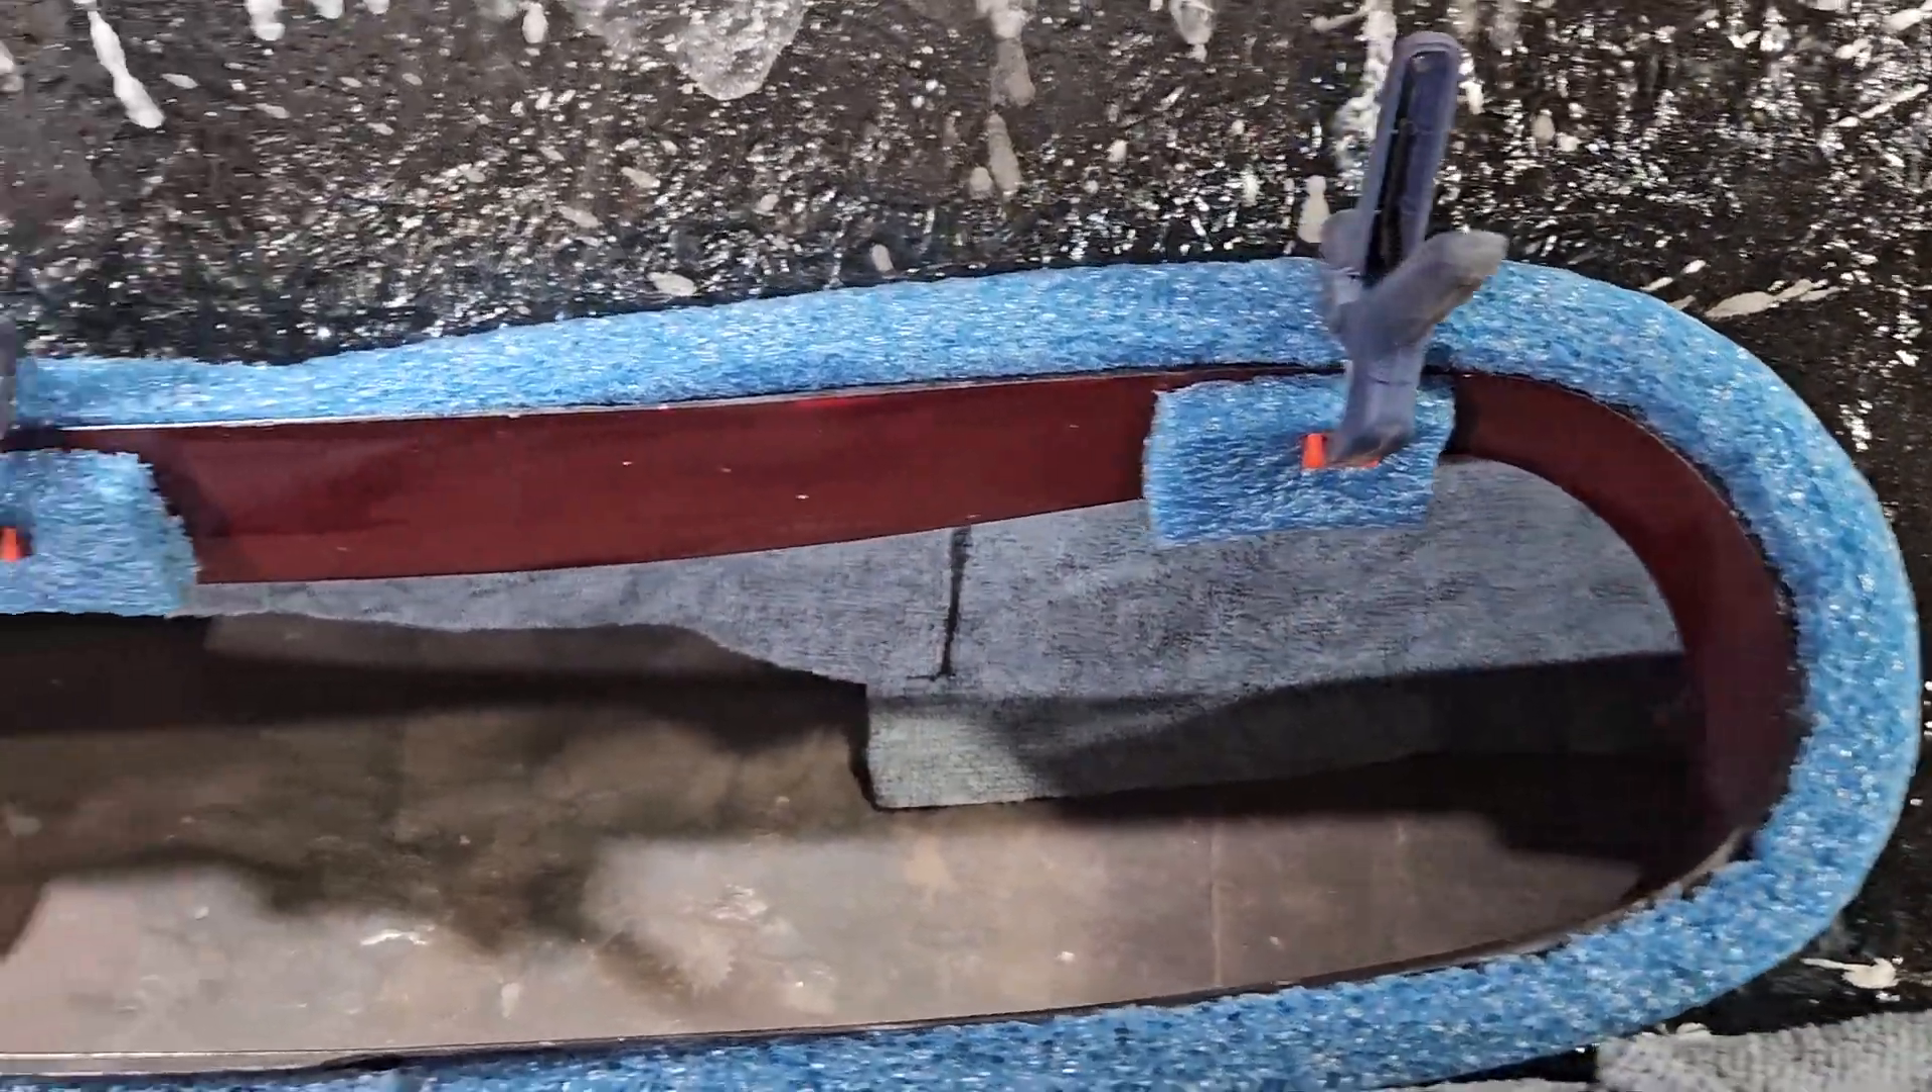I've got packing foam here to use as a template, I've got it all the way around the outside of the grill.